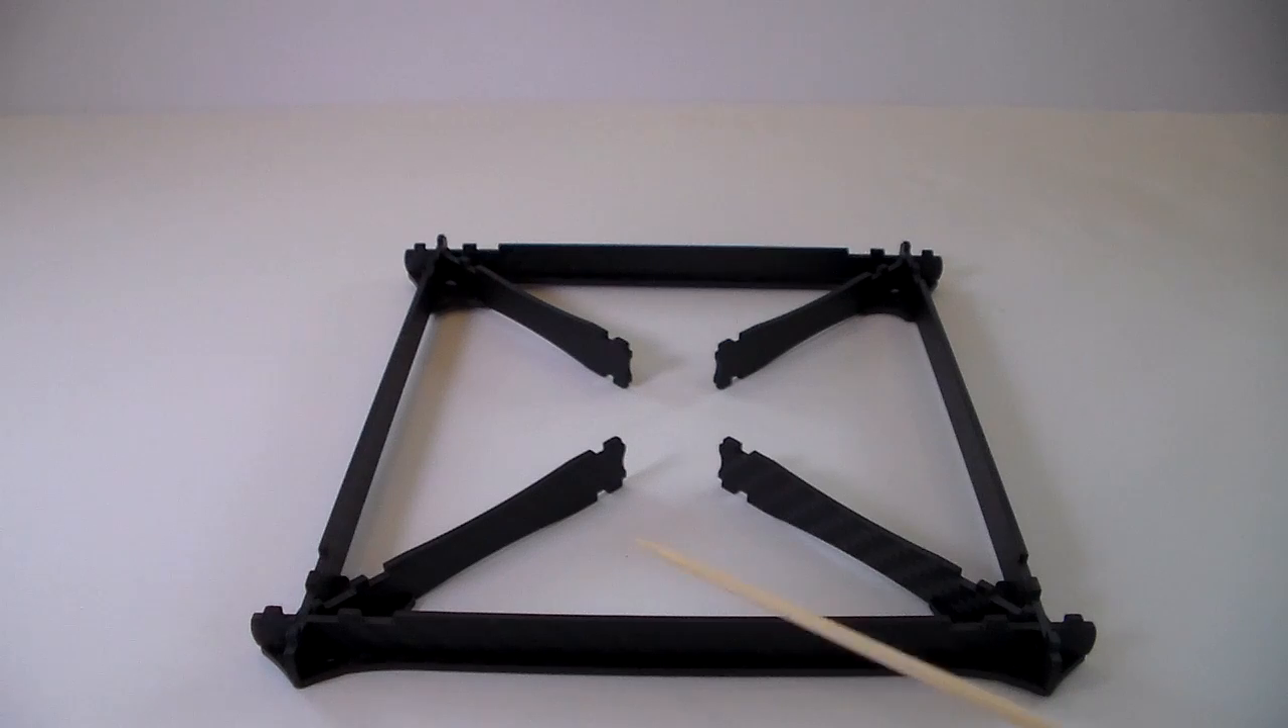So this is what the frame looks like after you've attached all four of your arms here.